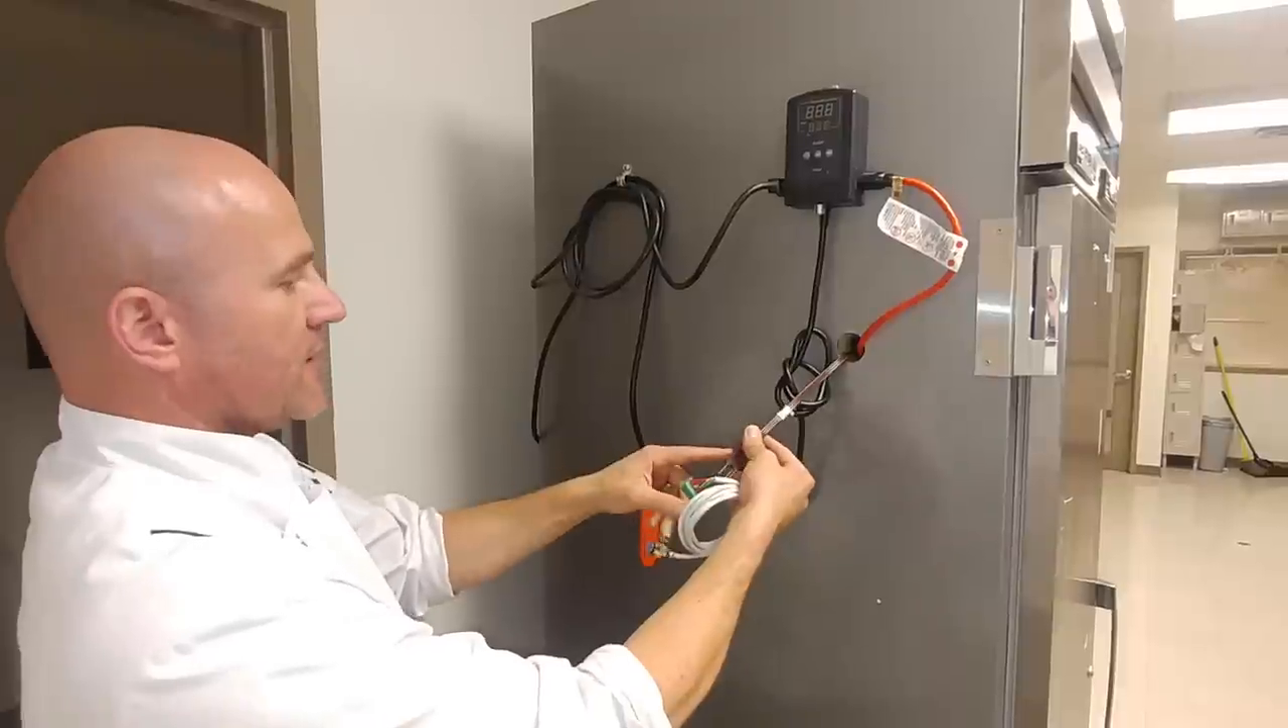So at this point, our controller is mounted. Our cords are relatively organized.